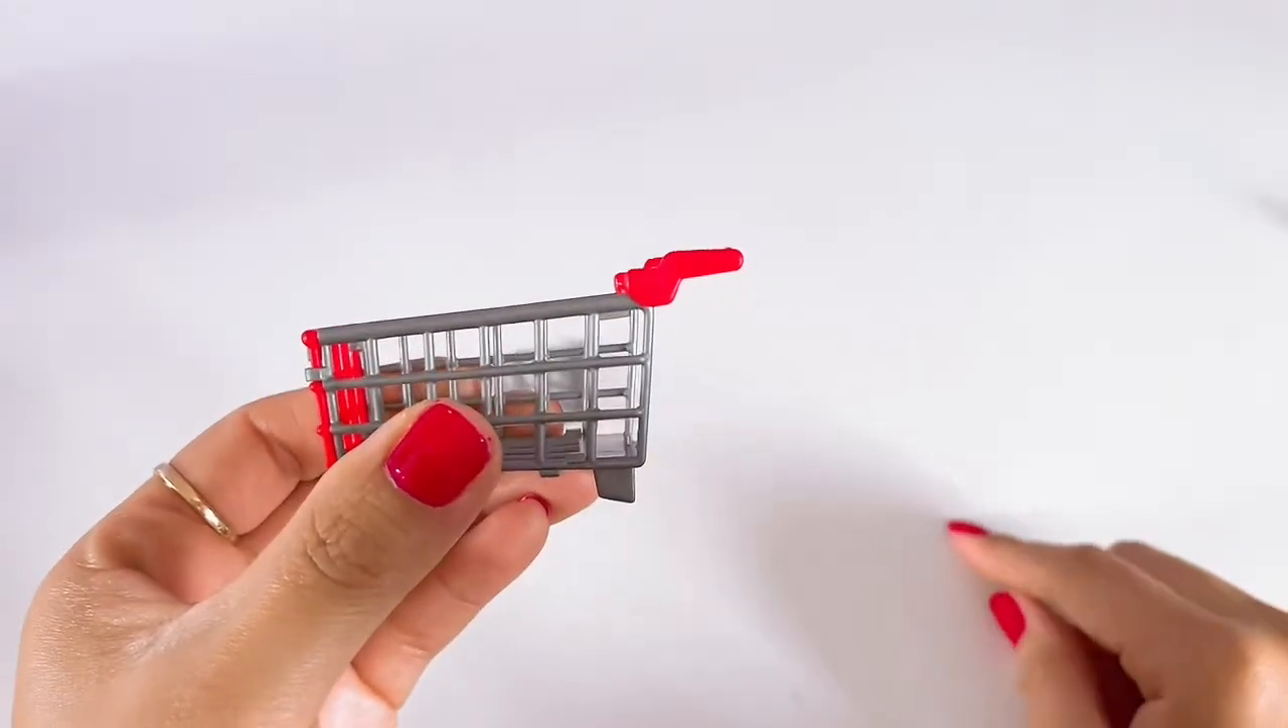As you can see, the handles are now on.